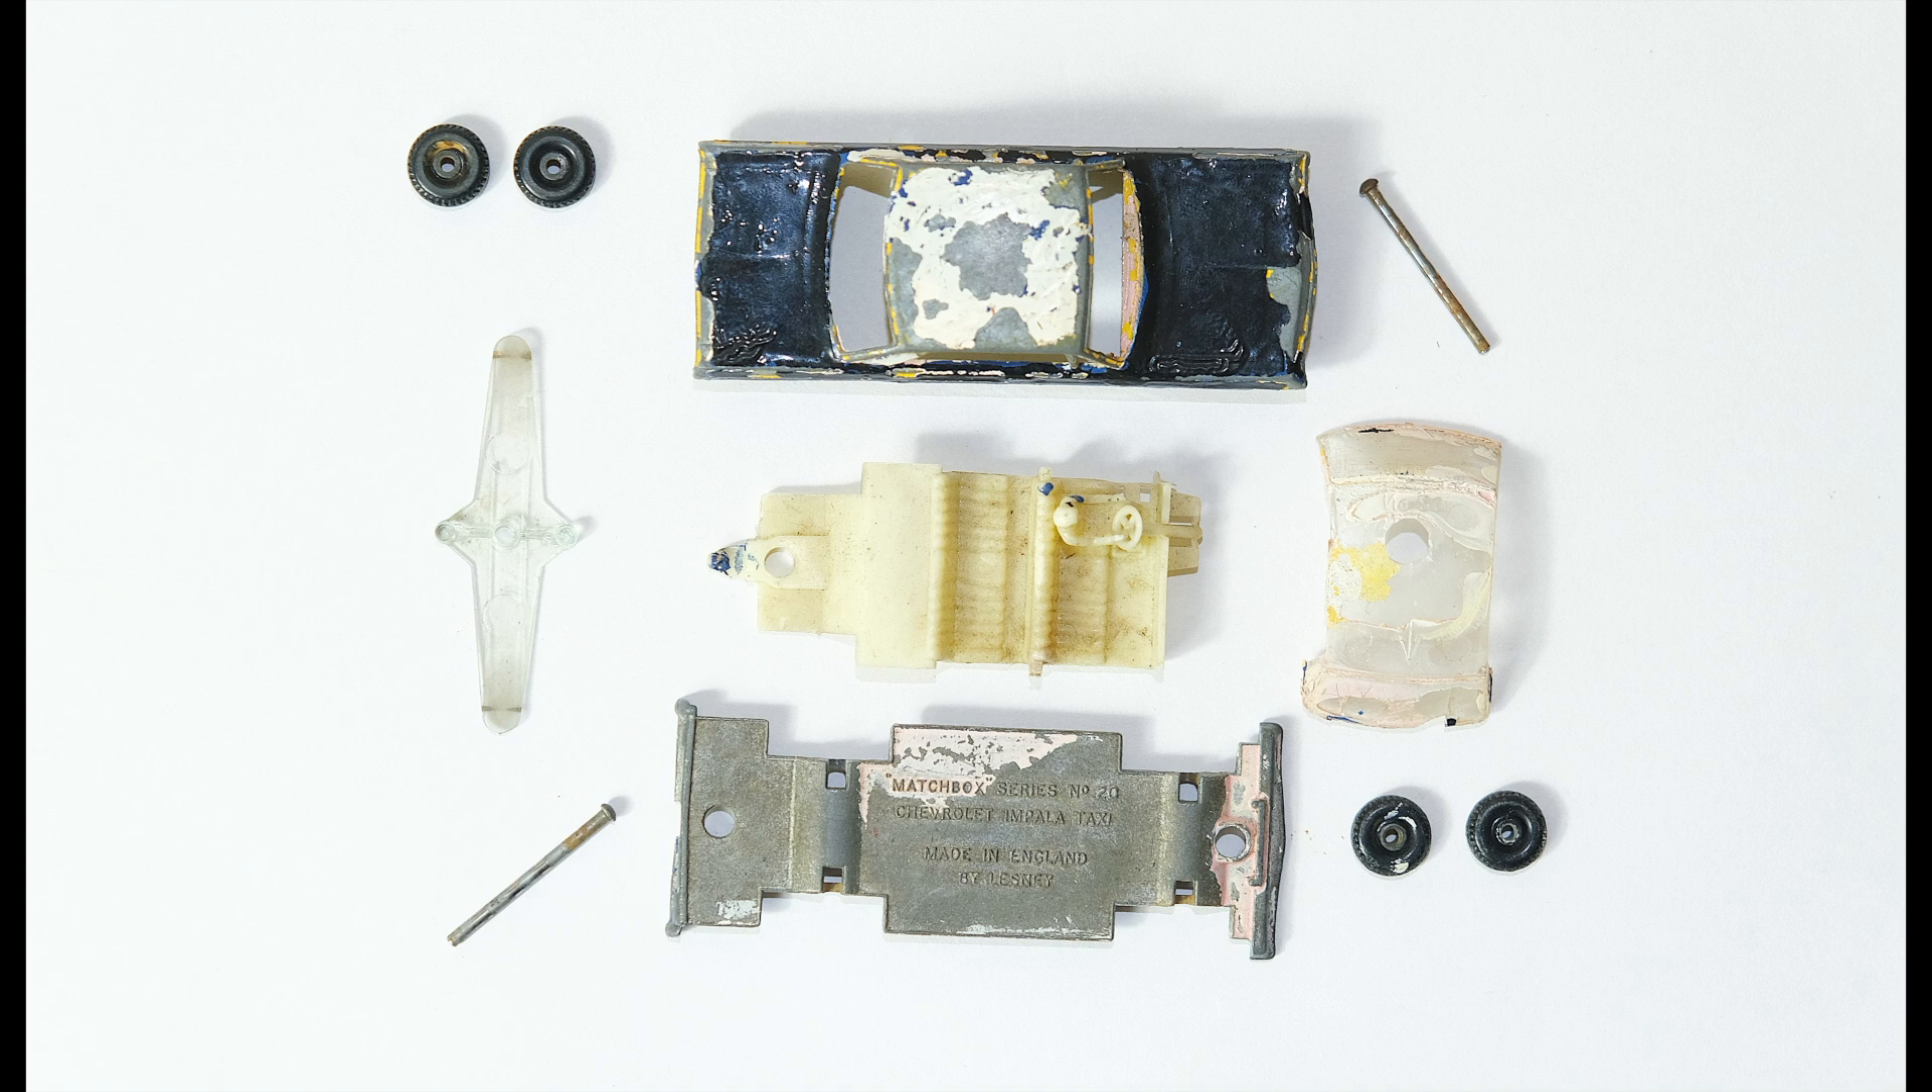After drilling out the post I remove the wheels from the base and then I have all of my component parts to spread out.